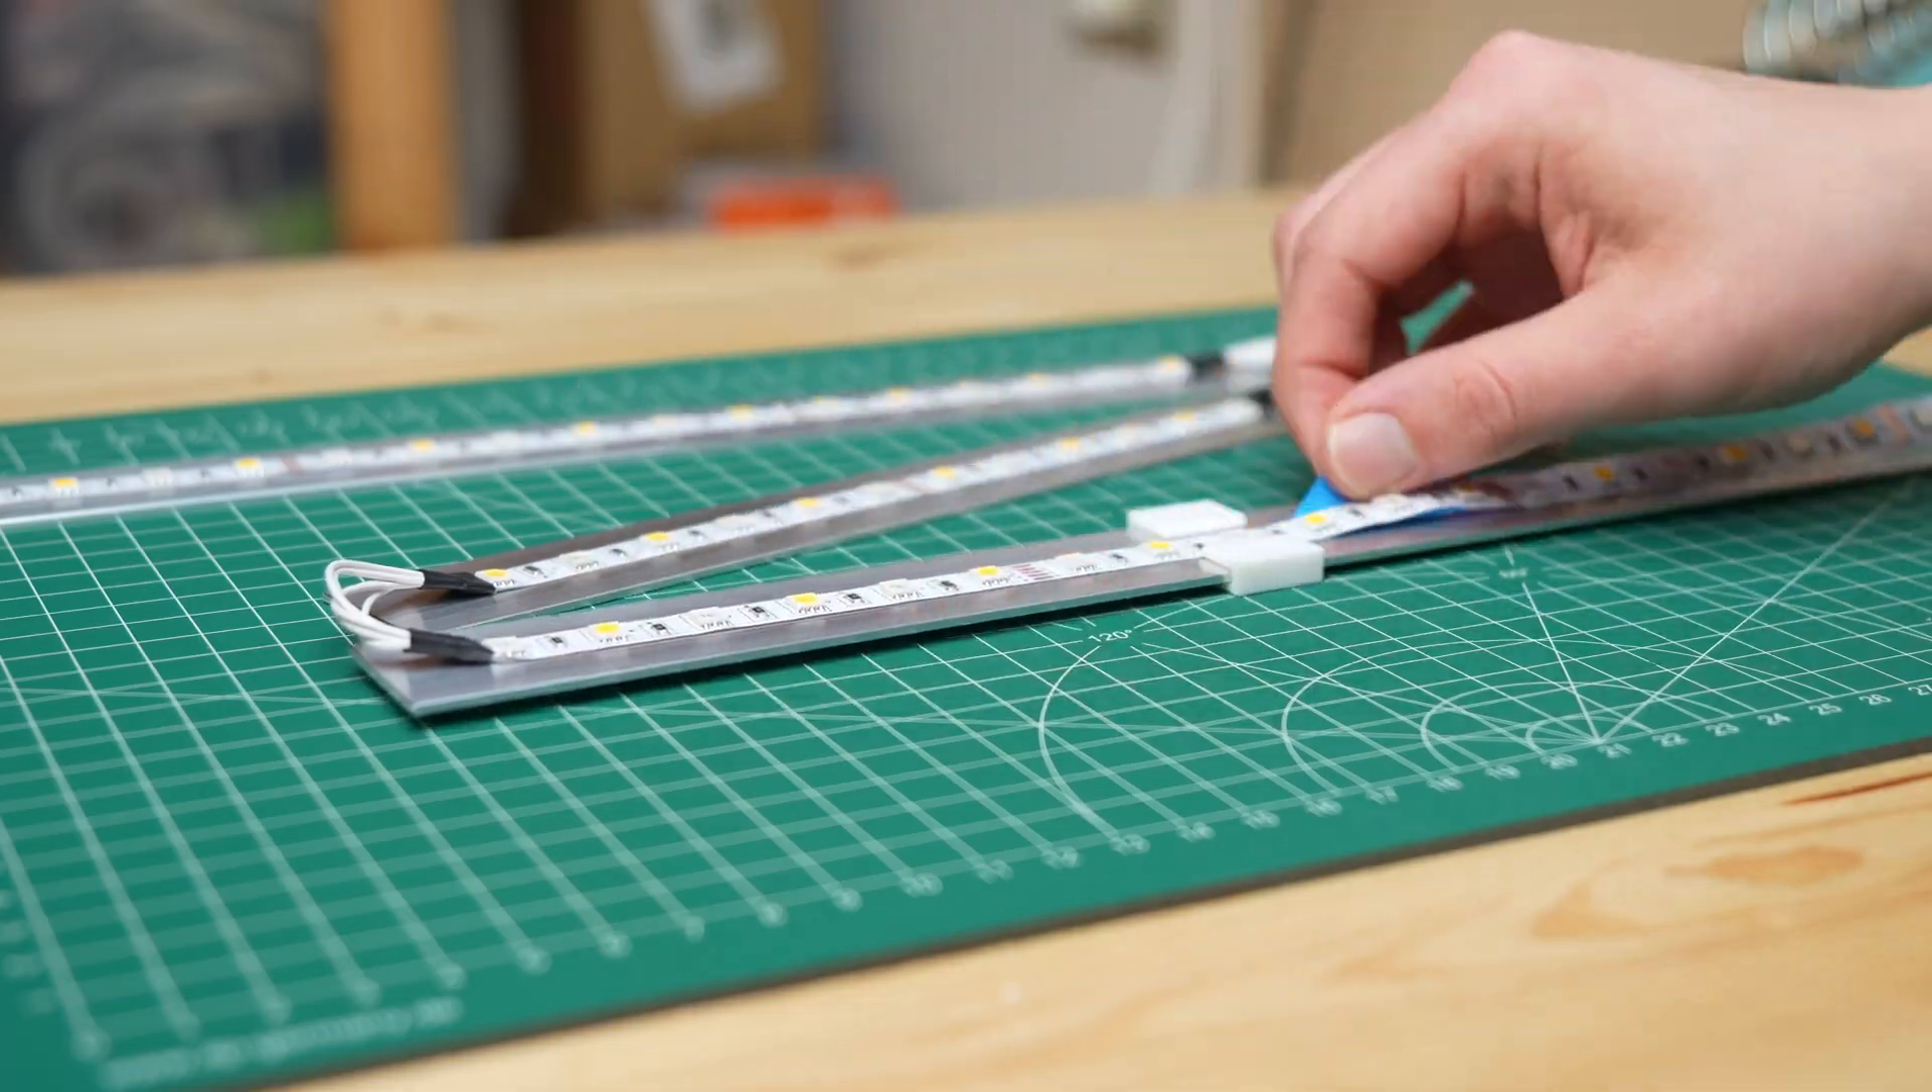On the aluminum profiles I glued the LED strip, using this simple jig to keep it centered.